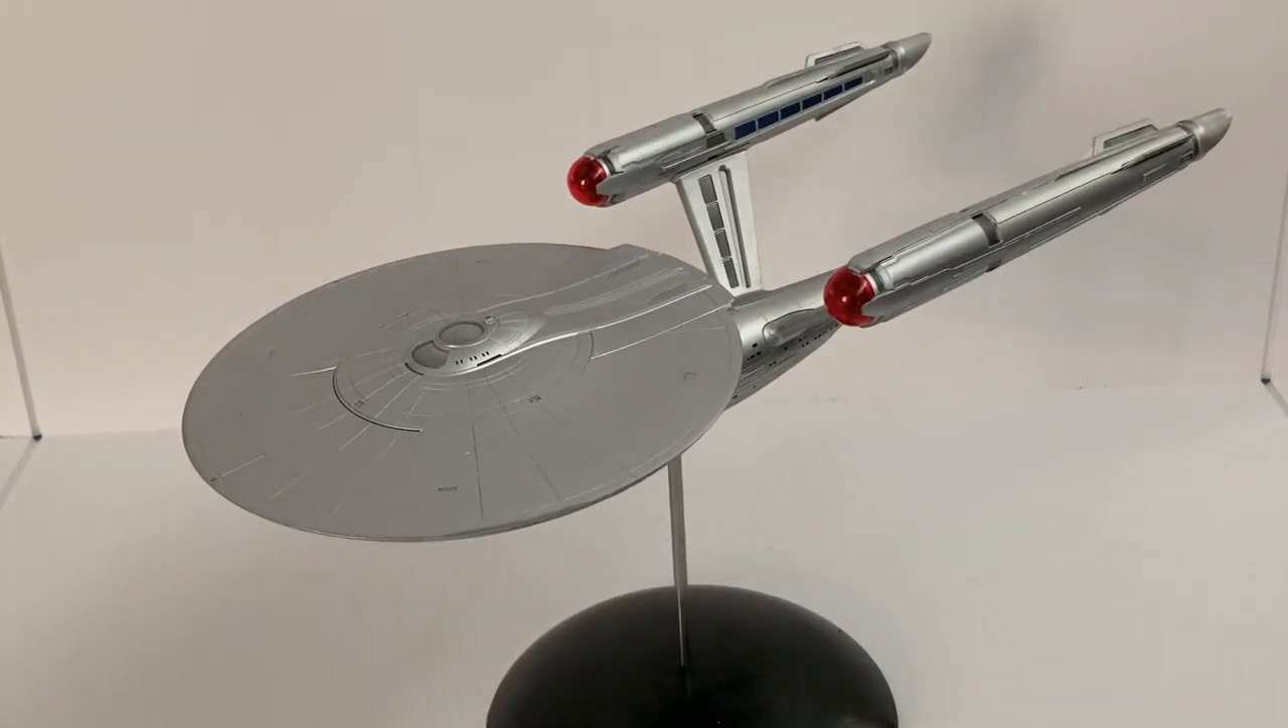All right now that the ship is glued together we have our first look at the model kit completely assembled and it's a good looking ship.